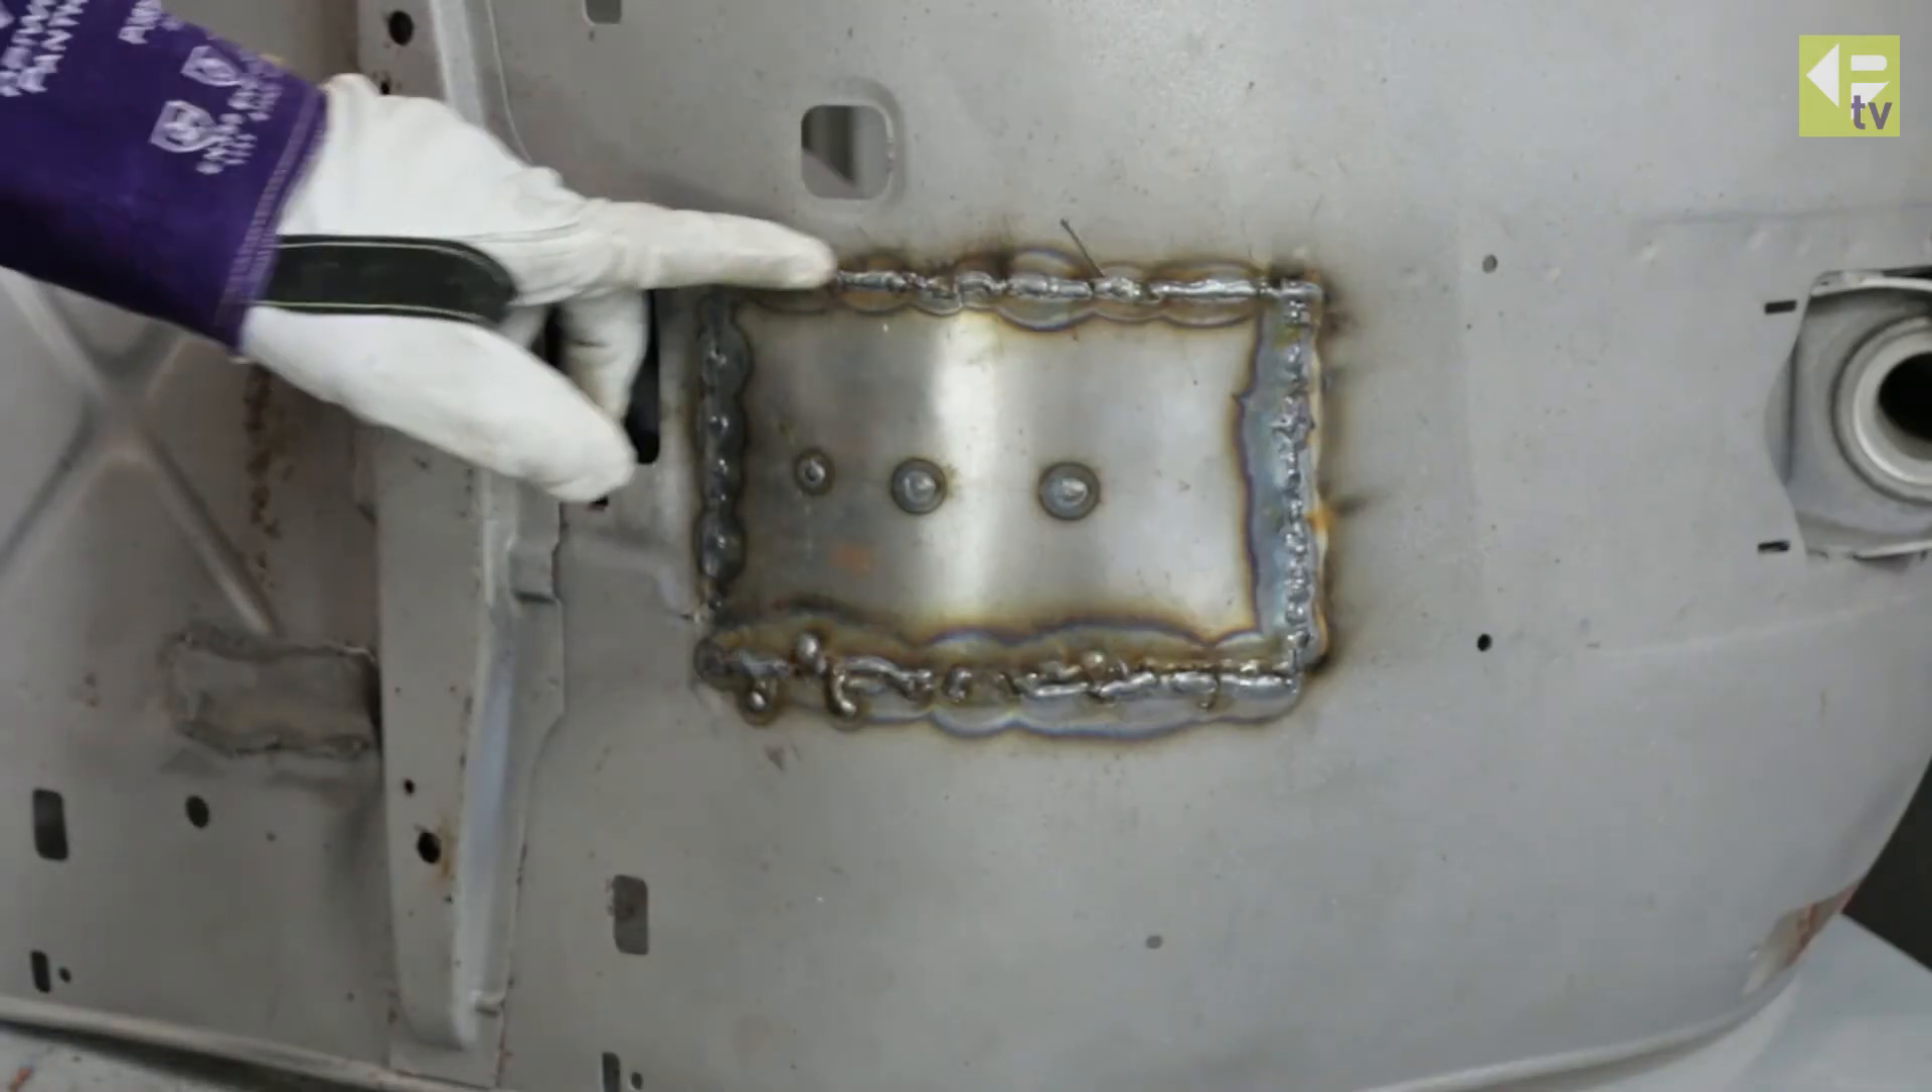So you can see here we've welded this patch in uh with mig uh using a stitch welding process.